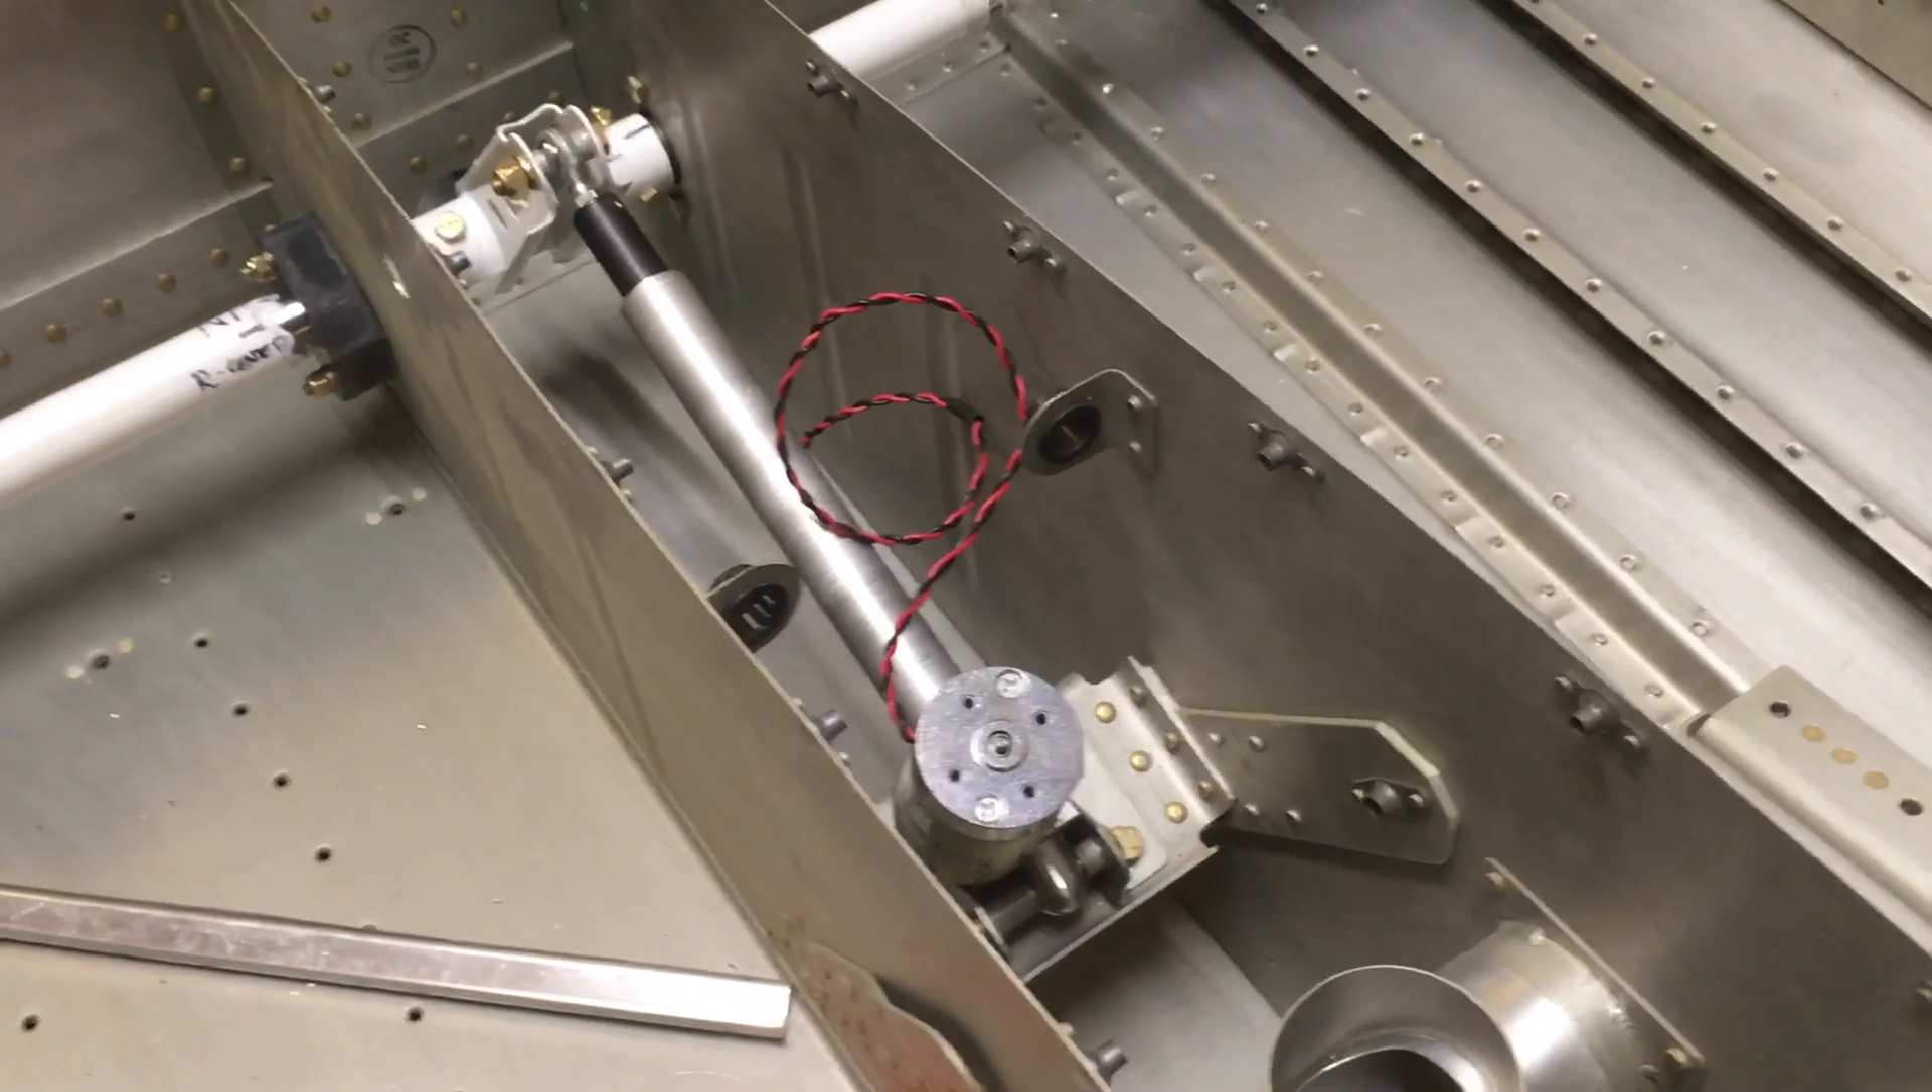I got the flap motor installed.